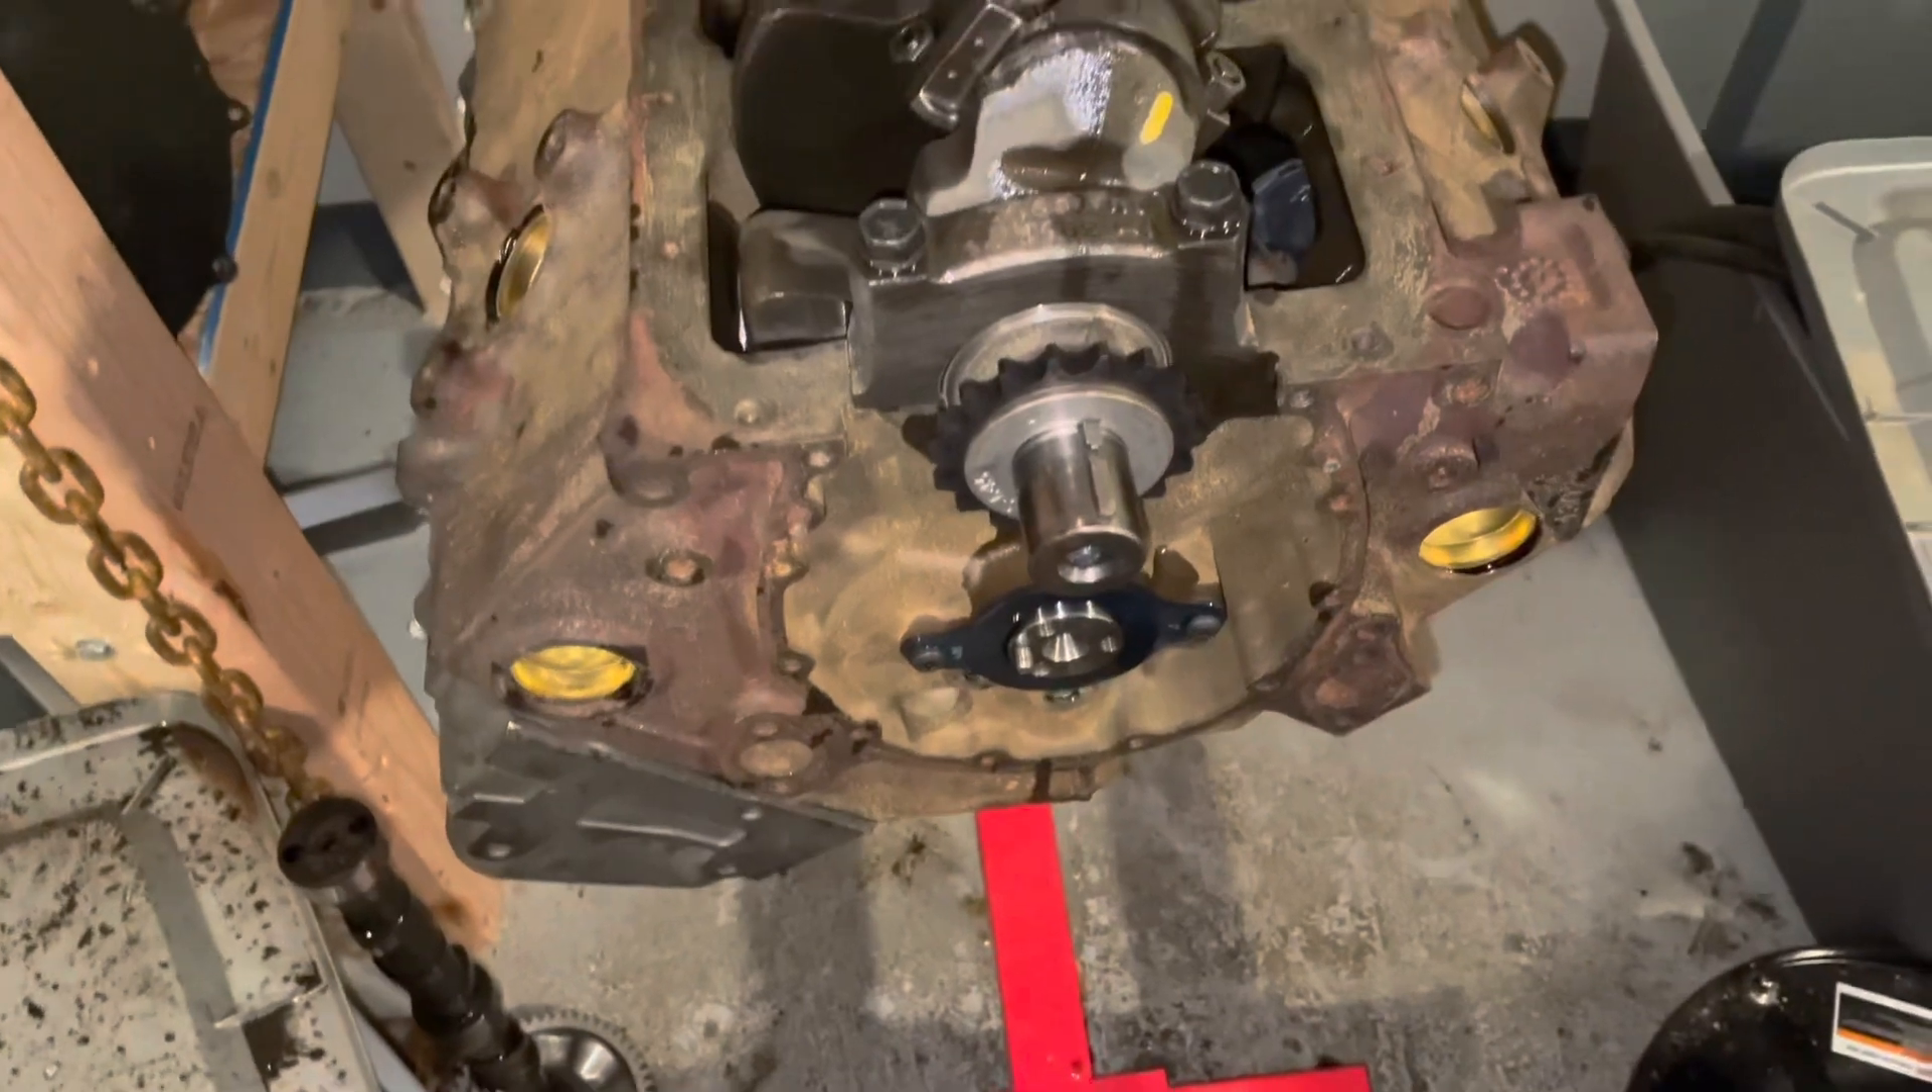So through uh some swapping and switching out of some spacers I was able to pull it or pull the new gear onto the crank.